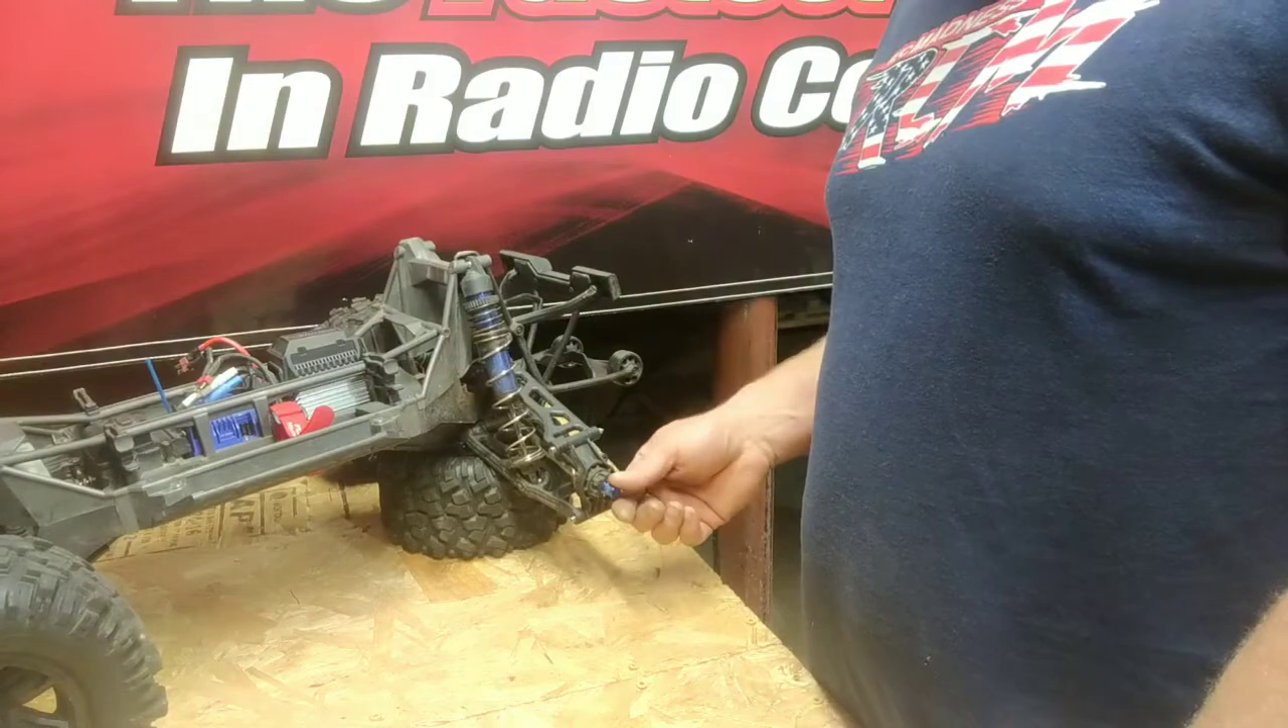You can already see that I've got the wheel removed.